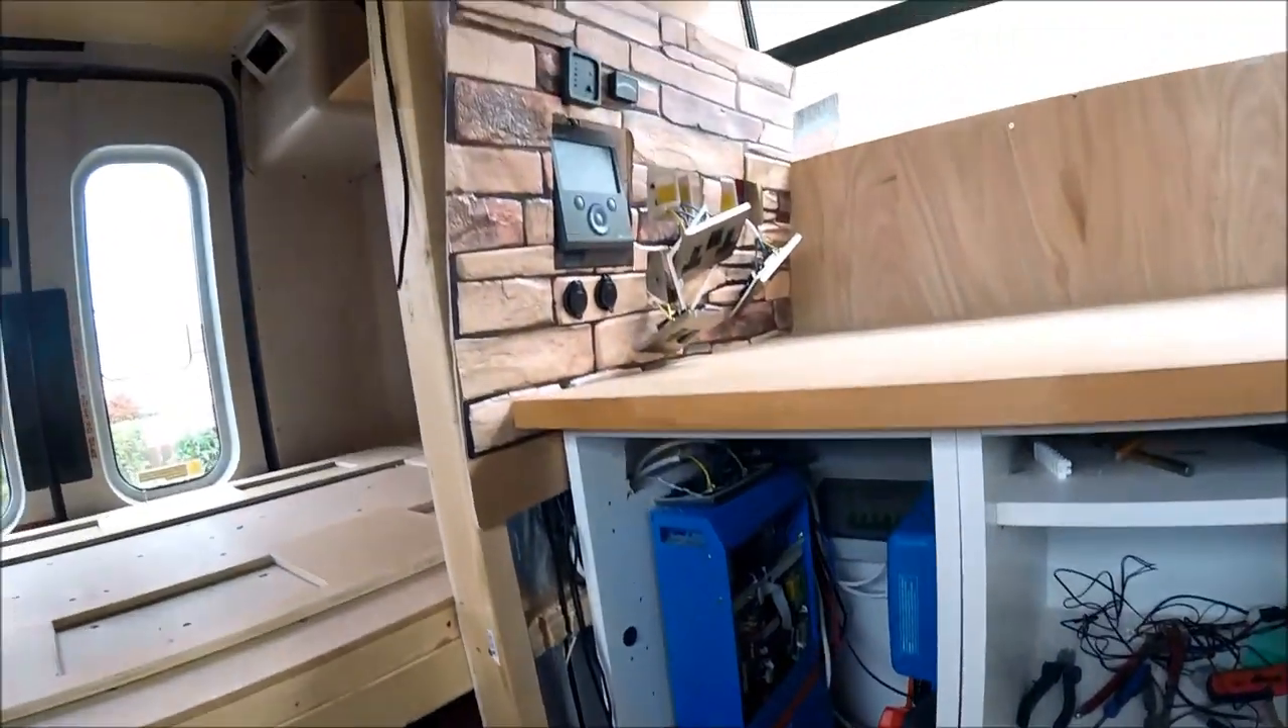I've just got to finish off getting all the sockets in place.